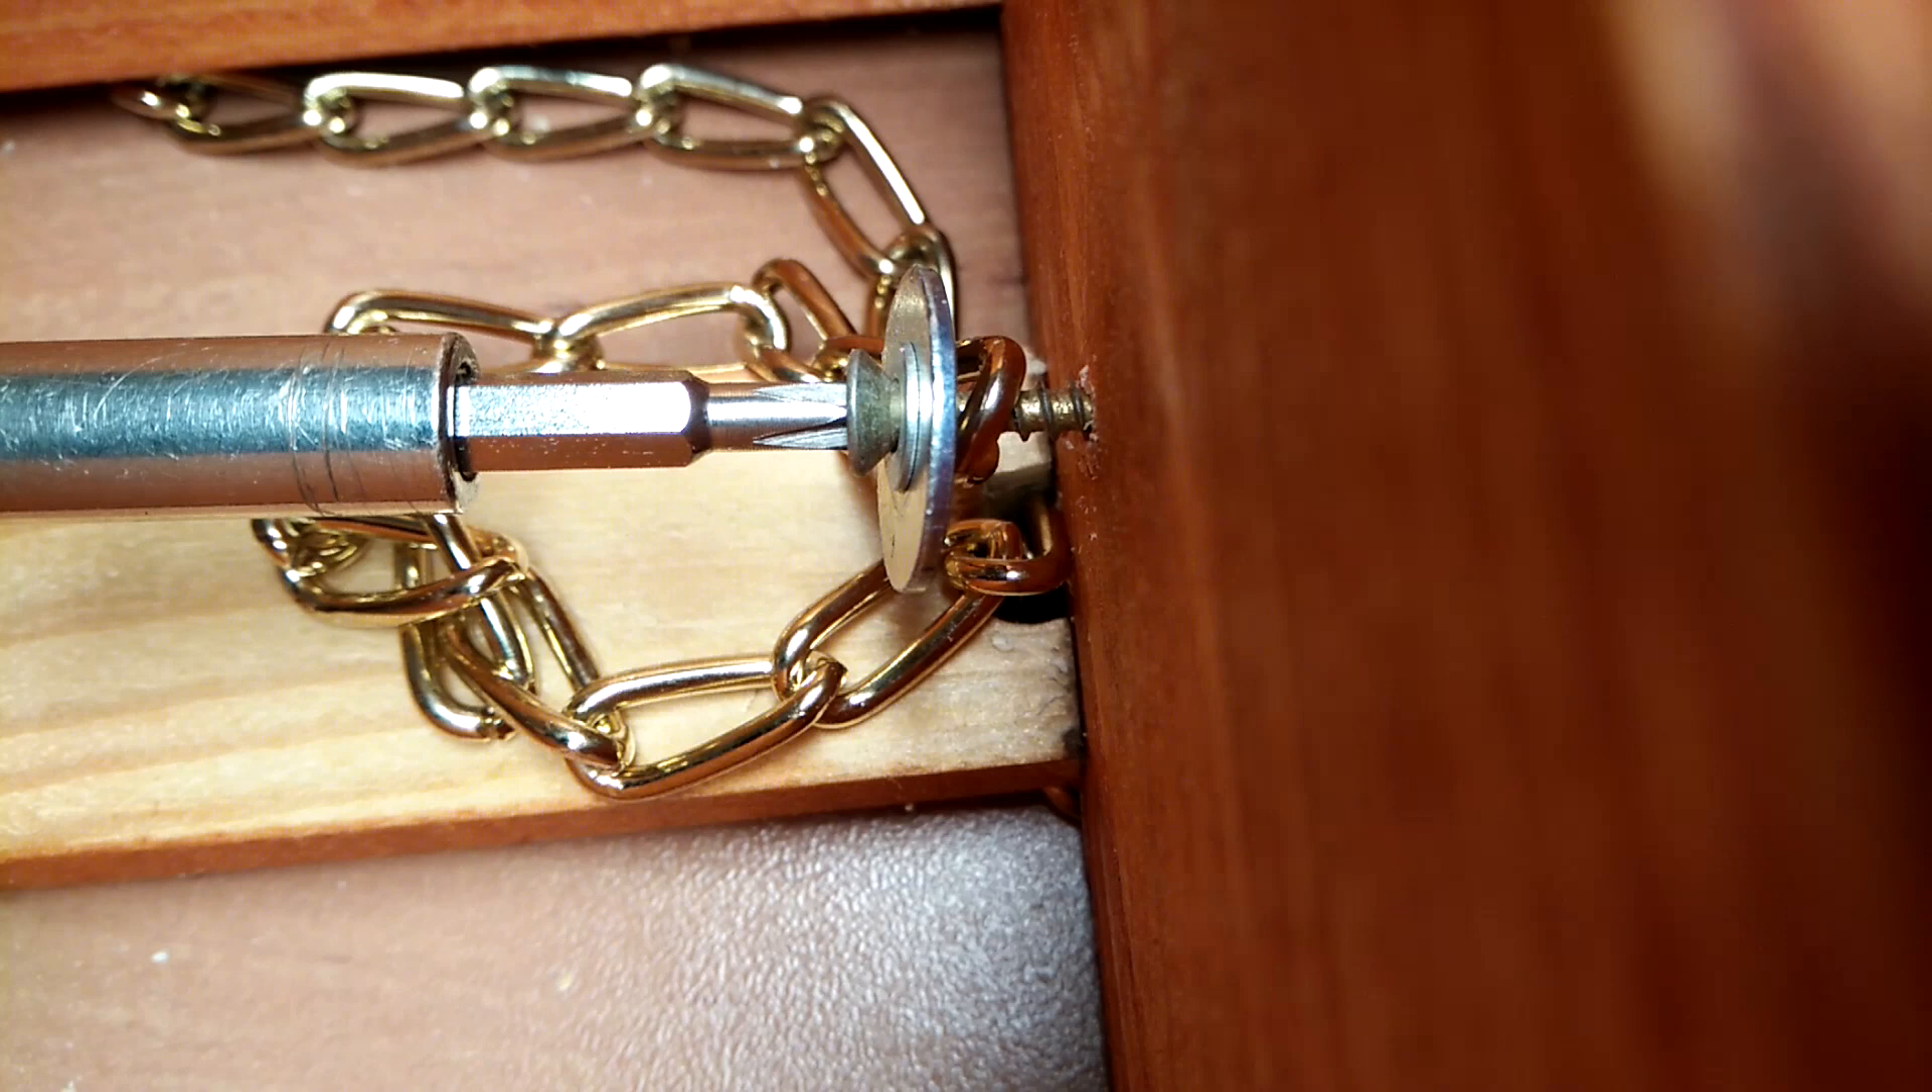In order to attach the chain to the frame I just used a screw and a couple of washers on each end.